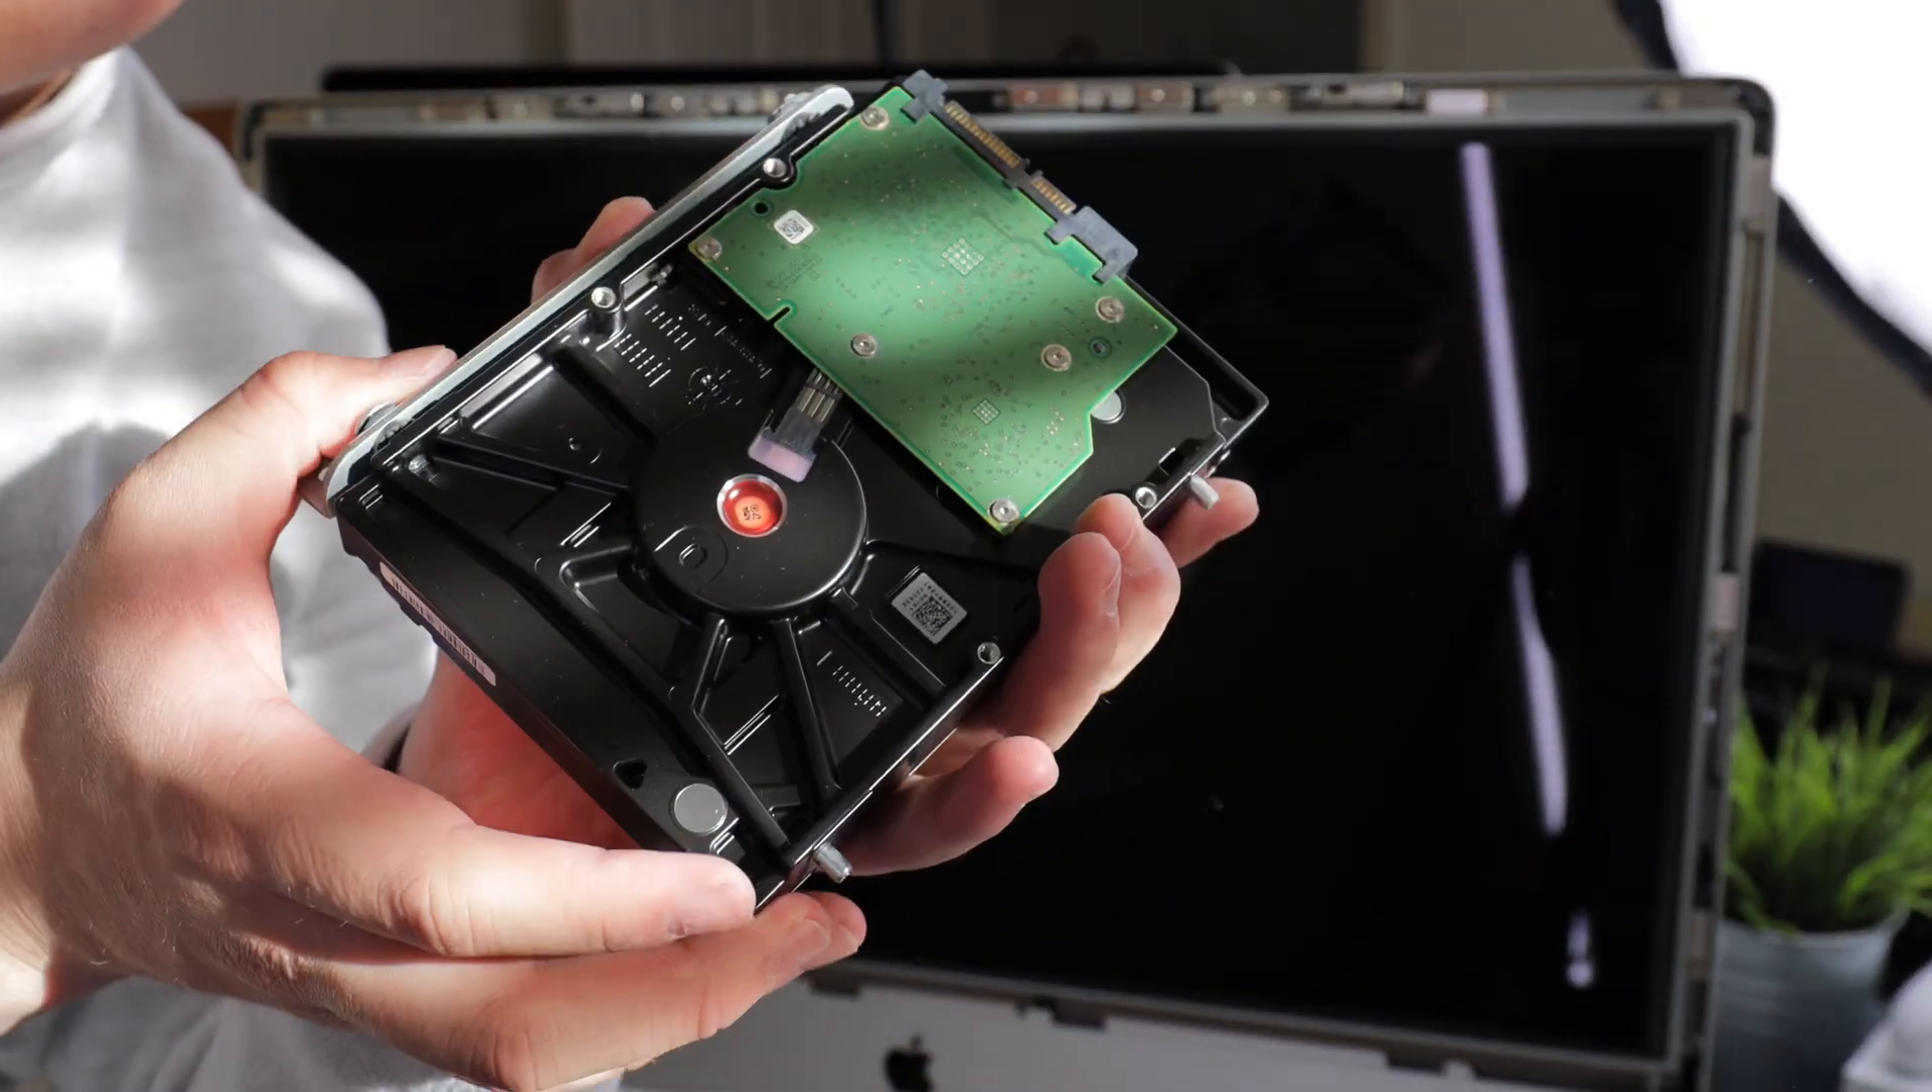I have the hard drive out of the display, or out of the computer.